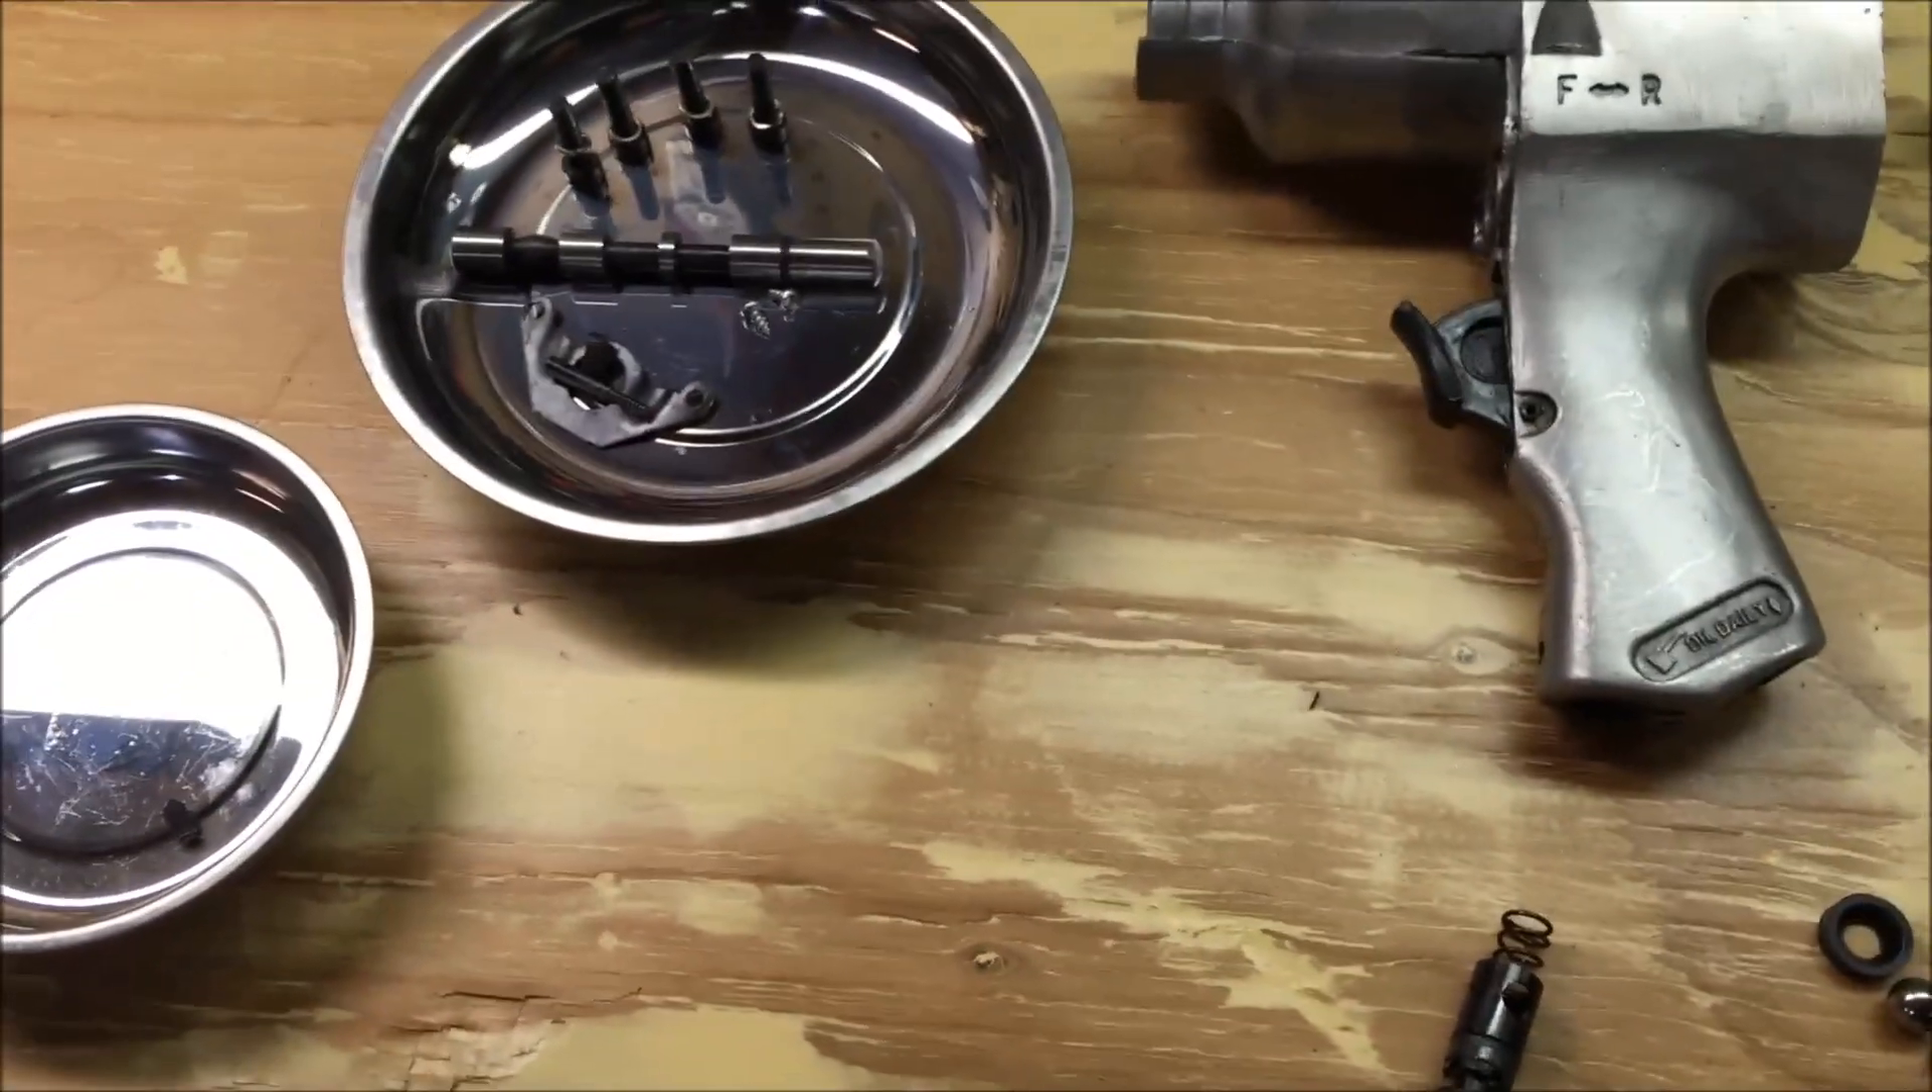Okay, I got the gun tore apart, and I didn't record the steps of taking it apart because it's pretty self-explanatory.